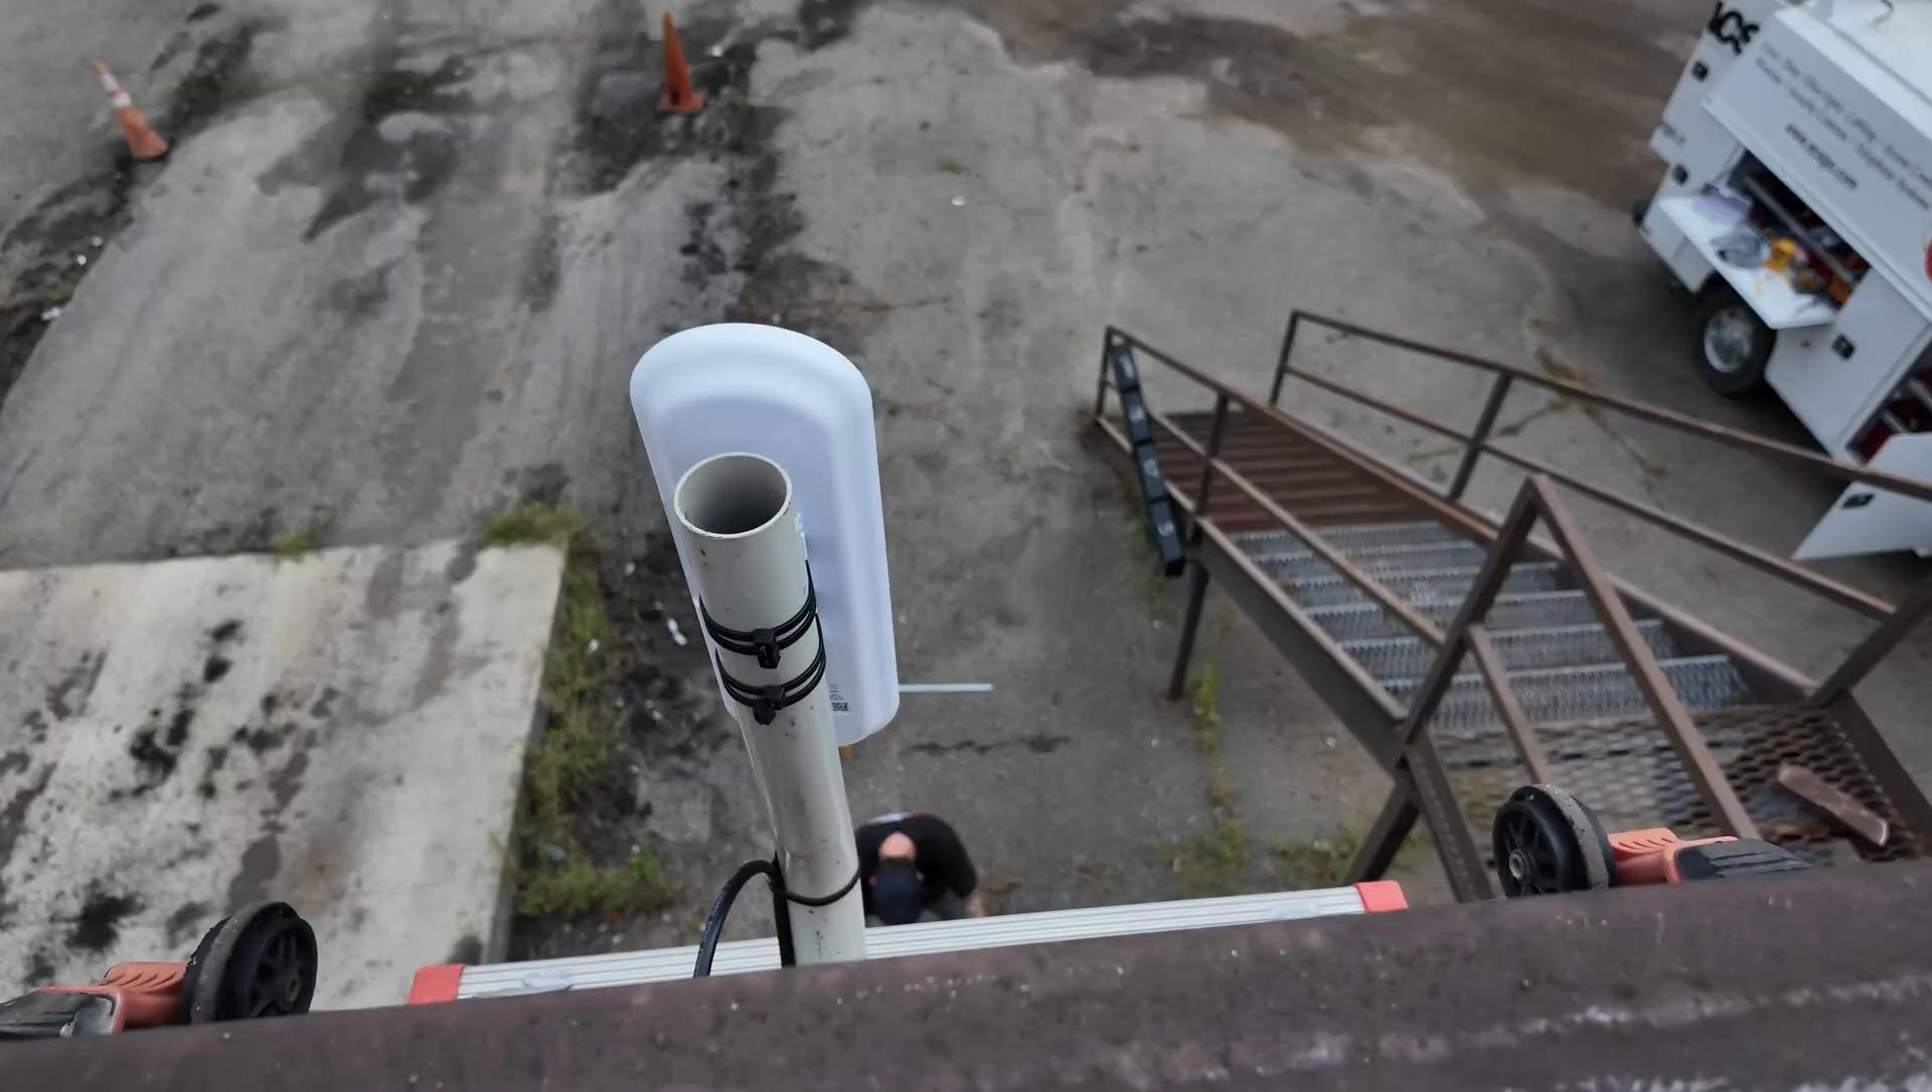Here's the wireless unit just mounted. And you can see where it's pointing to over there.